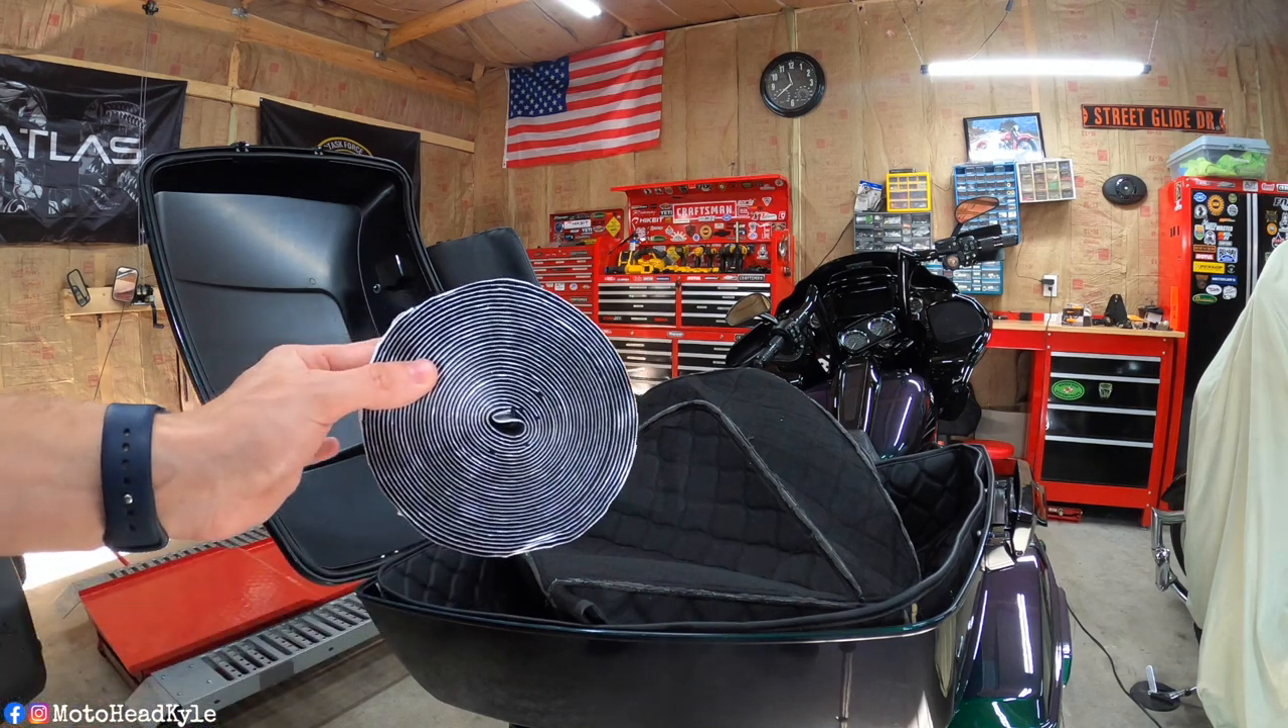So the only thing we have left to do right now is to install our Velcro here for our tour pack liner on the top and the bottom.